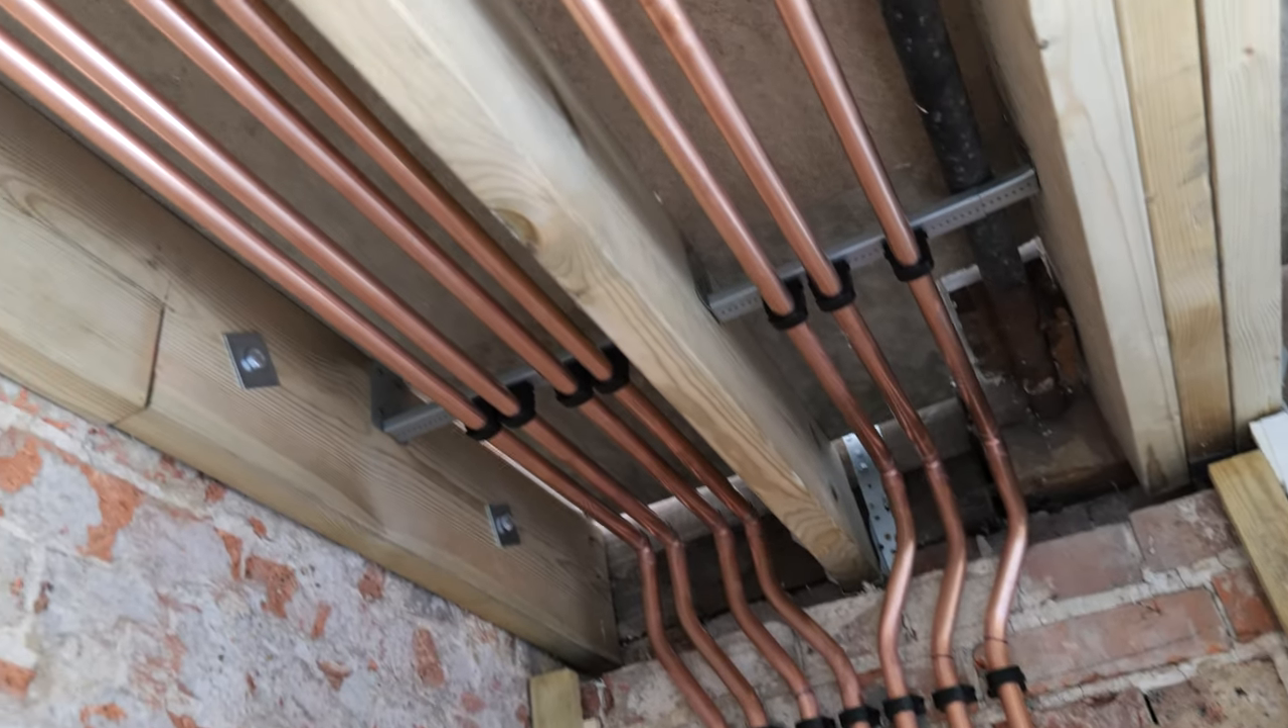Bailey's bent the pipe work up into the first floor ceiling space now and run the pipe work along.